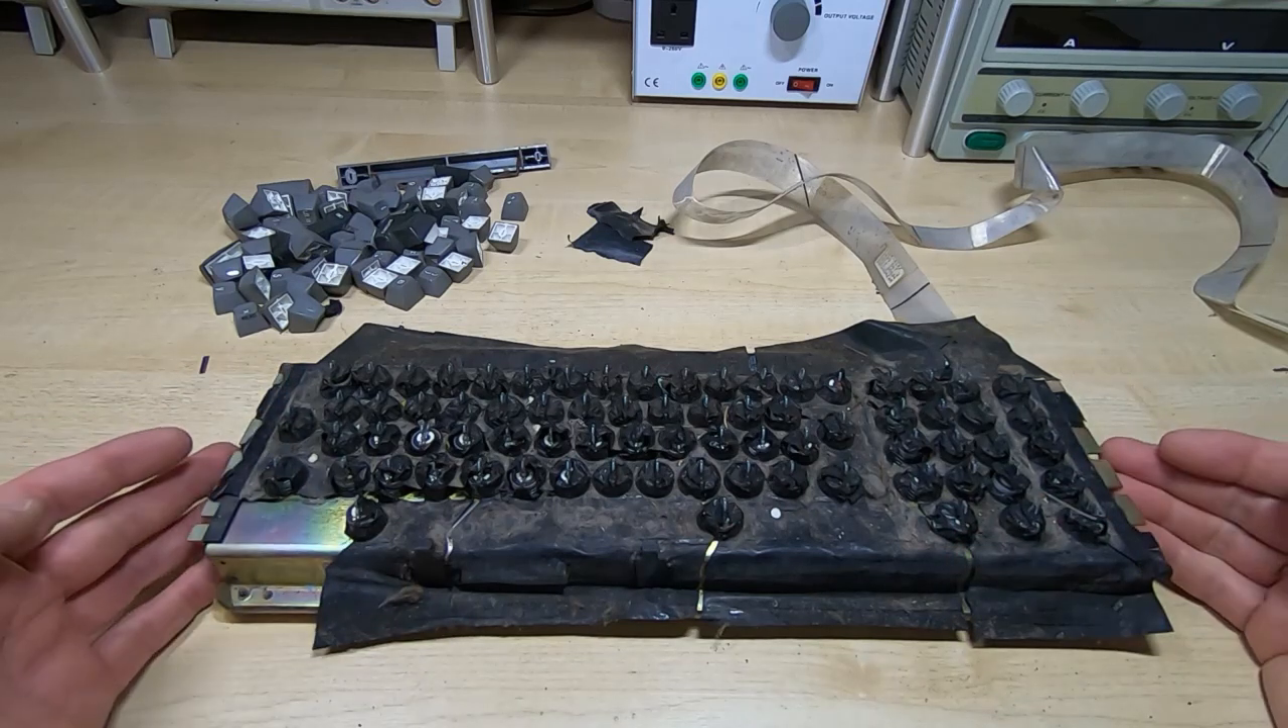I have all the keycaps removed.